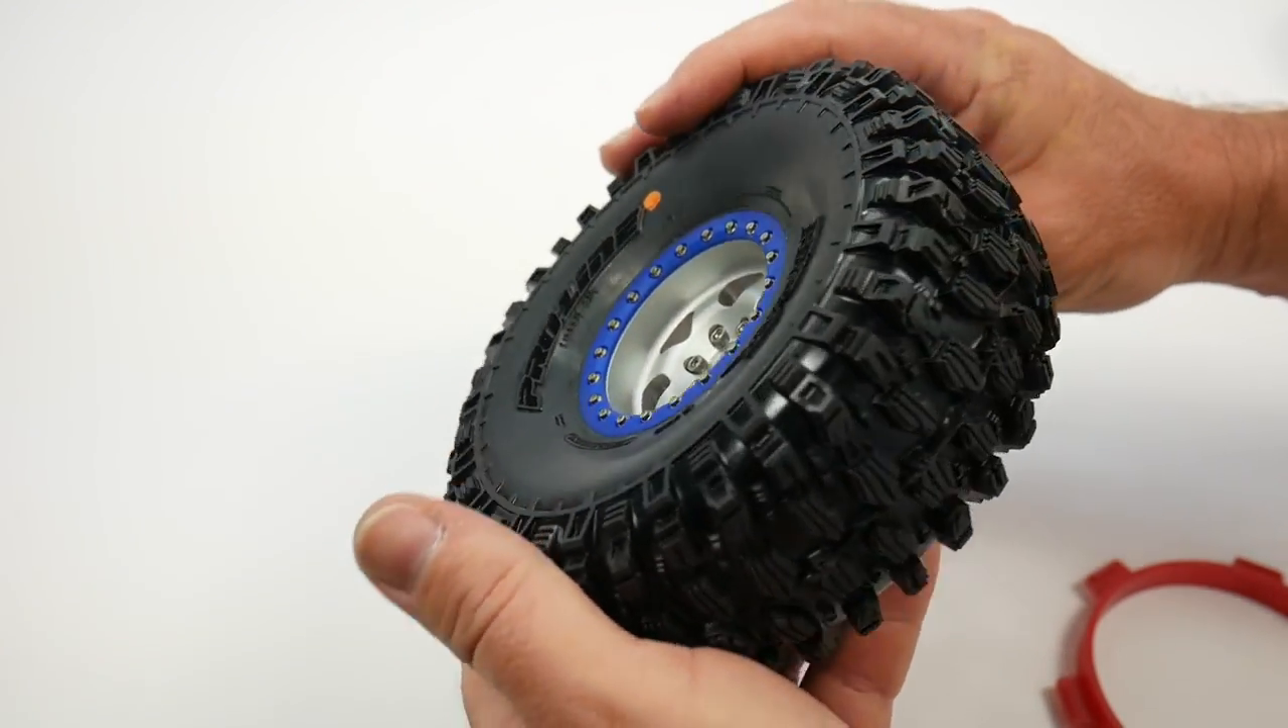As you can see here, the ProLine tire is just perfect to these wheels, and it just makes for a very good mate when mounting these things up.